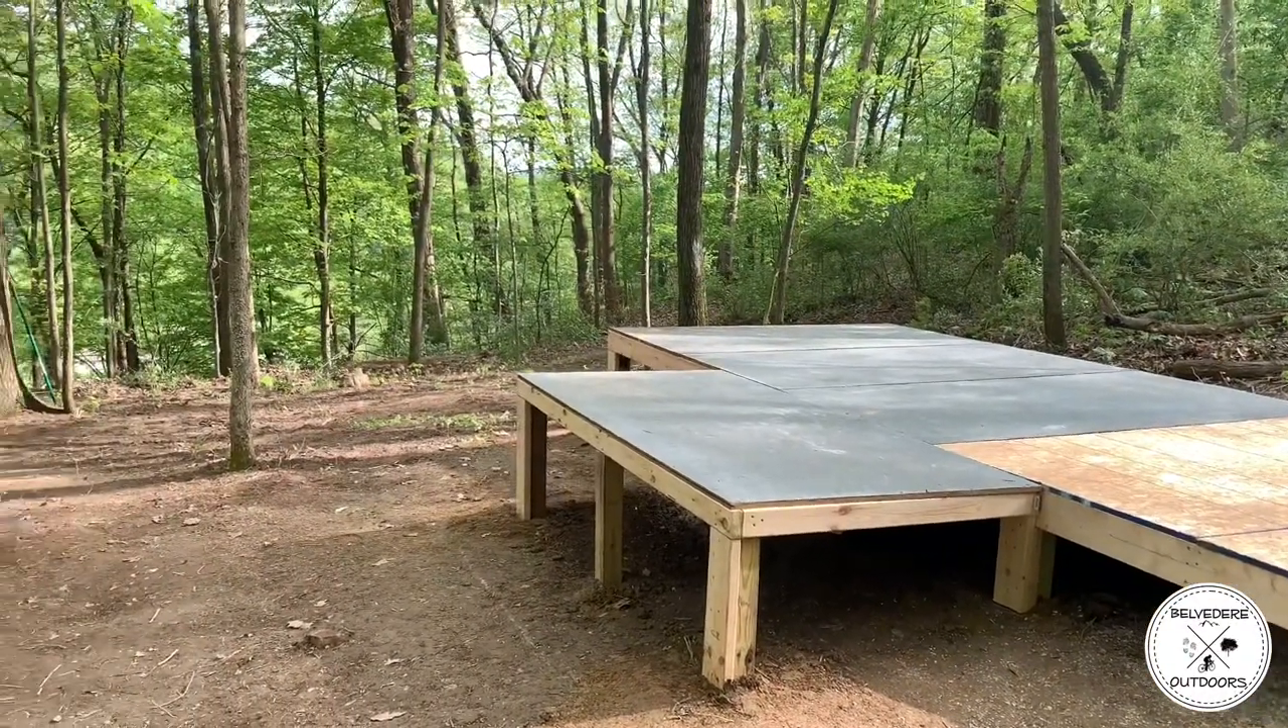We've got our framed out flooring down and we are ready to place the tent.